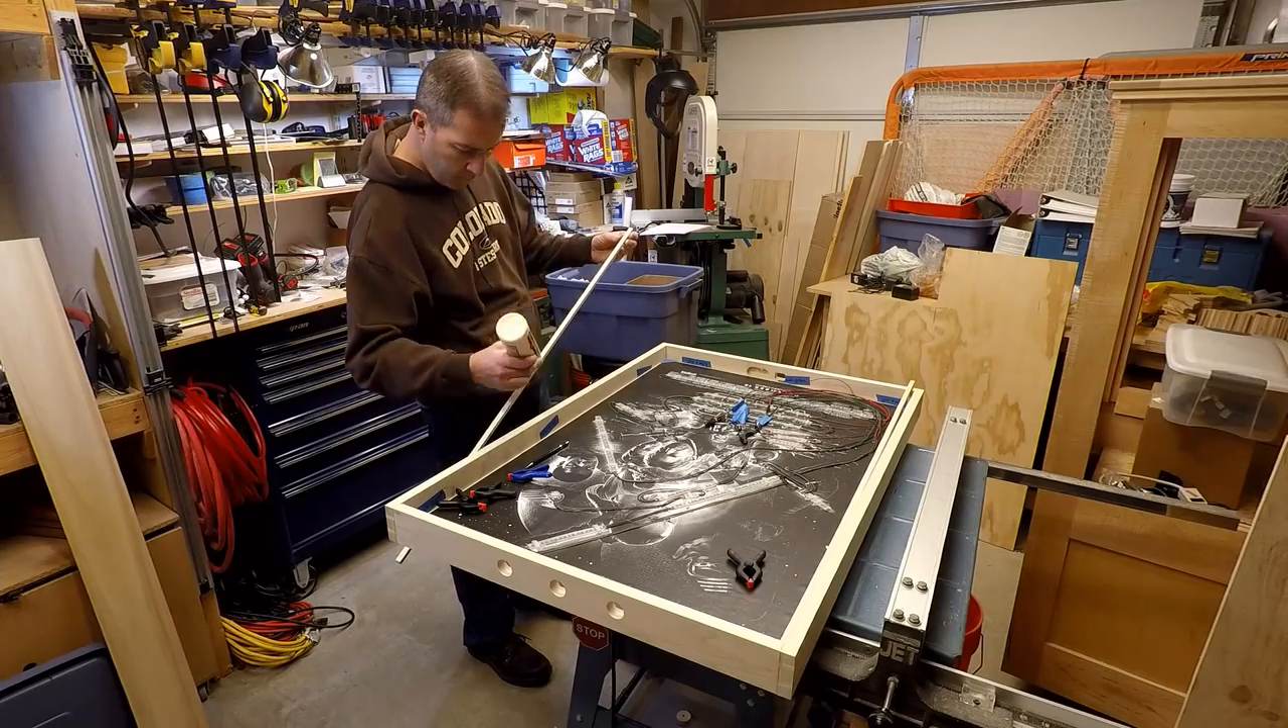In order to make sure that the frame would match the backer board, I just inserted the backer board with the poster on it into the glue up.